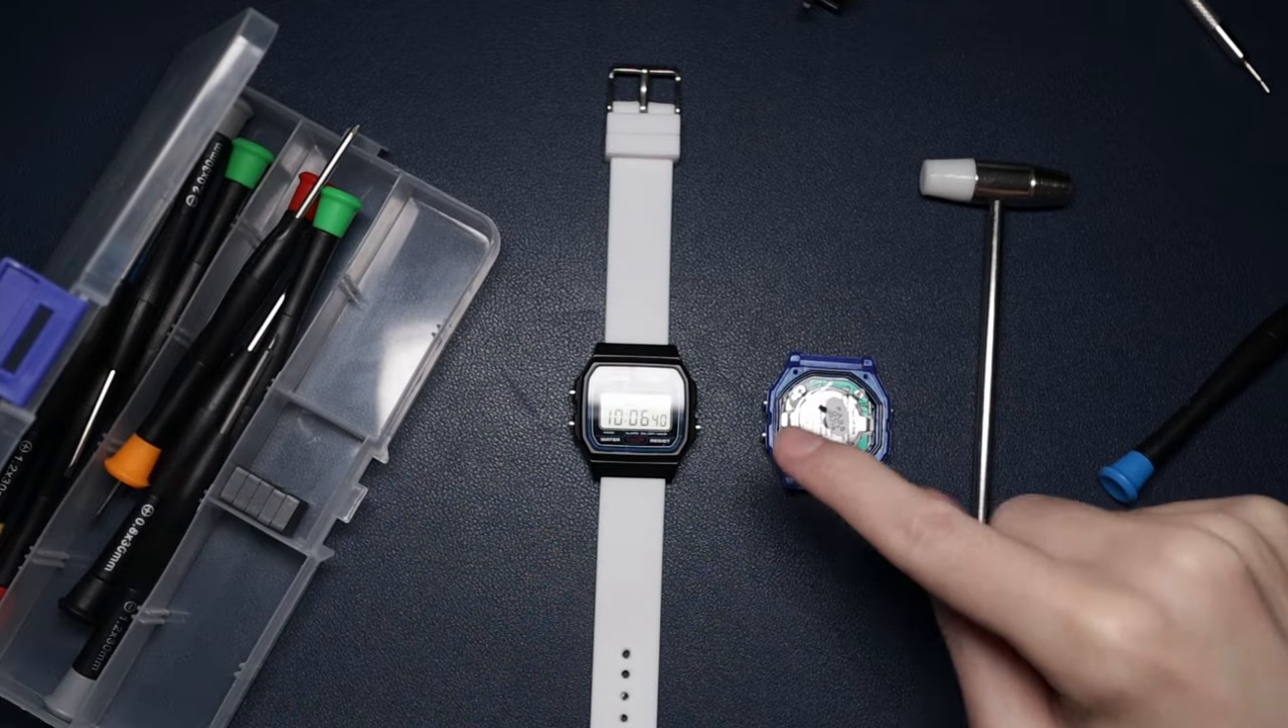Alright so that's the case back off.